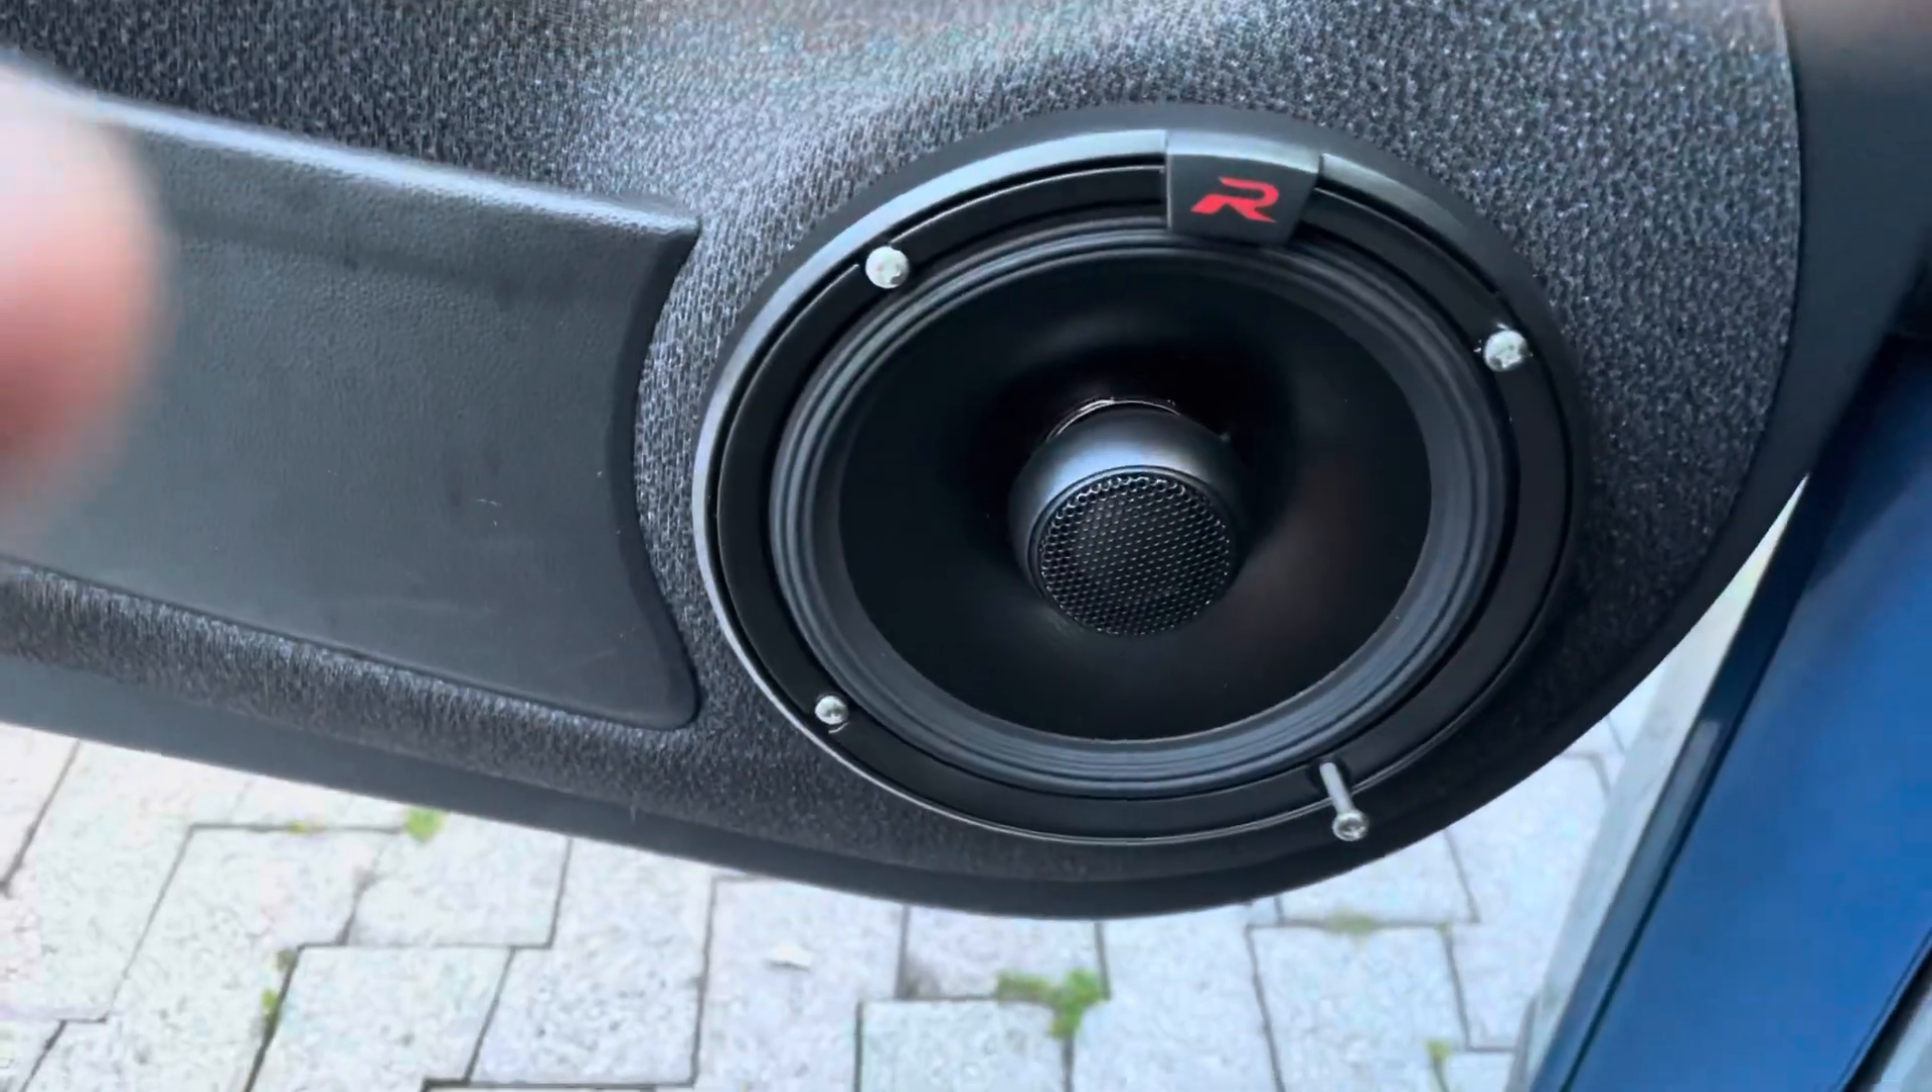Okay so i forgot to put the speaker grill on.